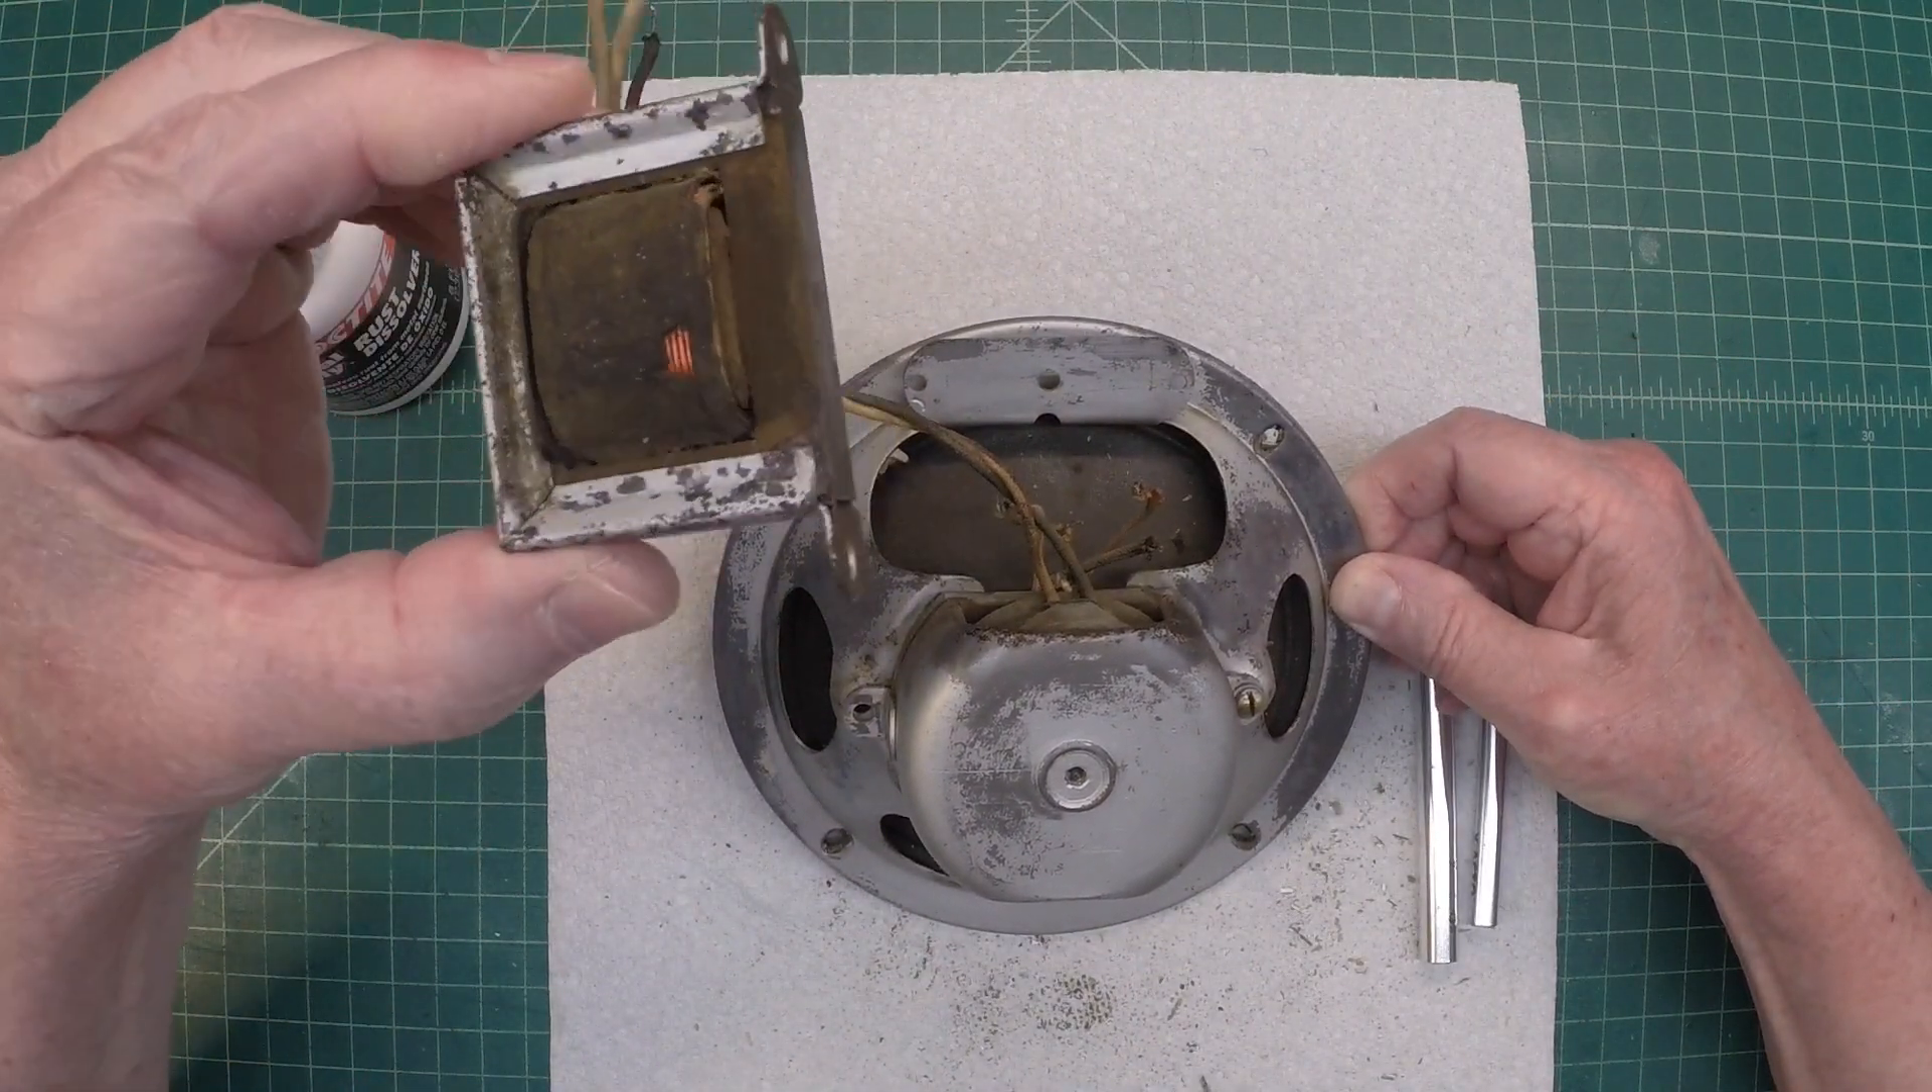You can see I've got the output transformer removed.